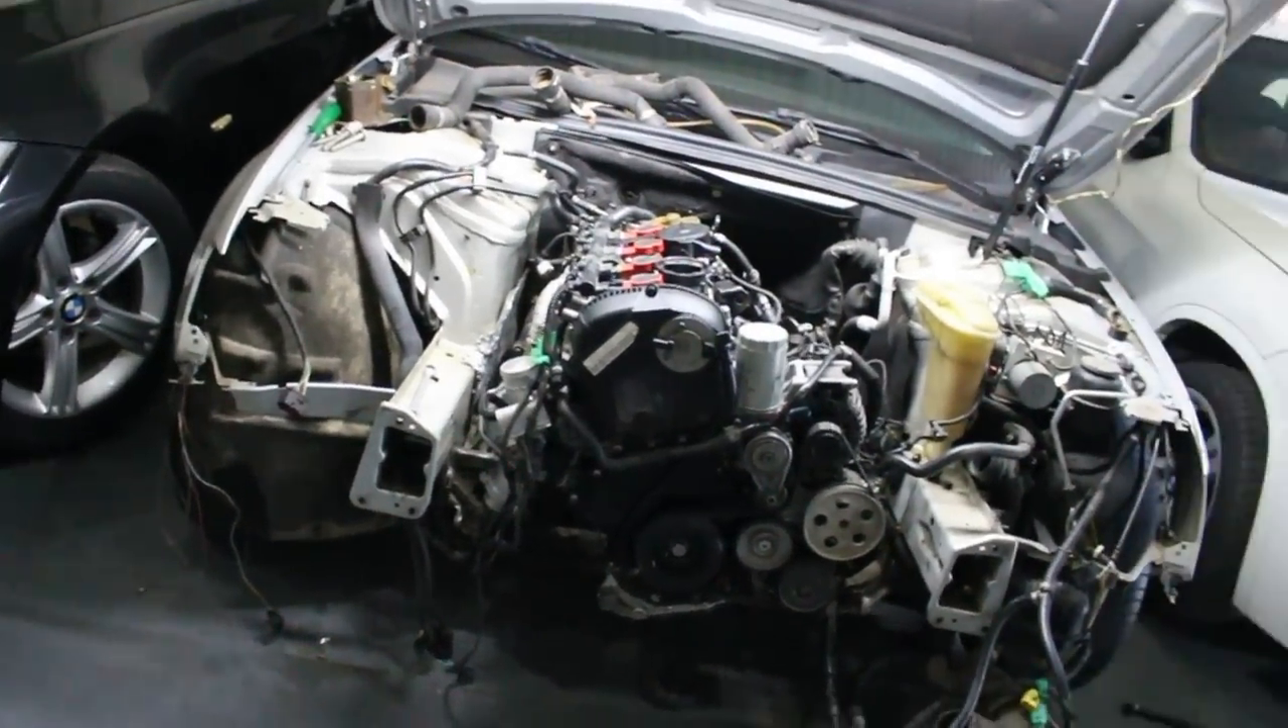O motor tá instalado Agora a função é Ligar toda a fiação Todas as mangueiras.